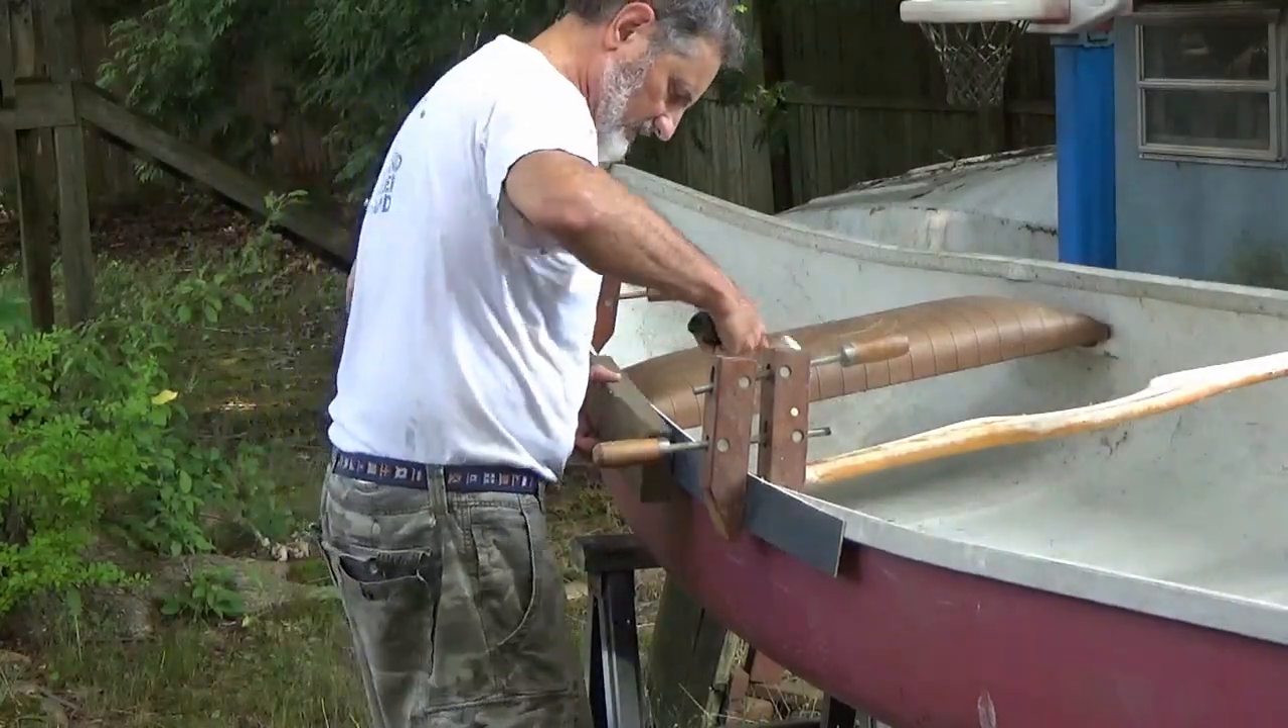I've clamped a batten on here just to give me a bit of a guideline.